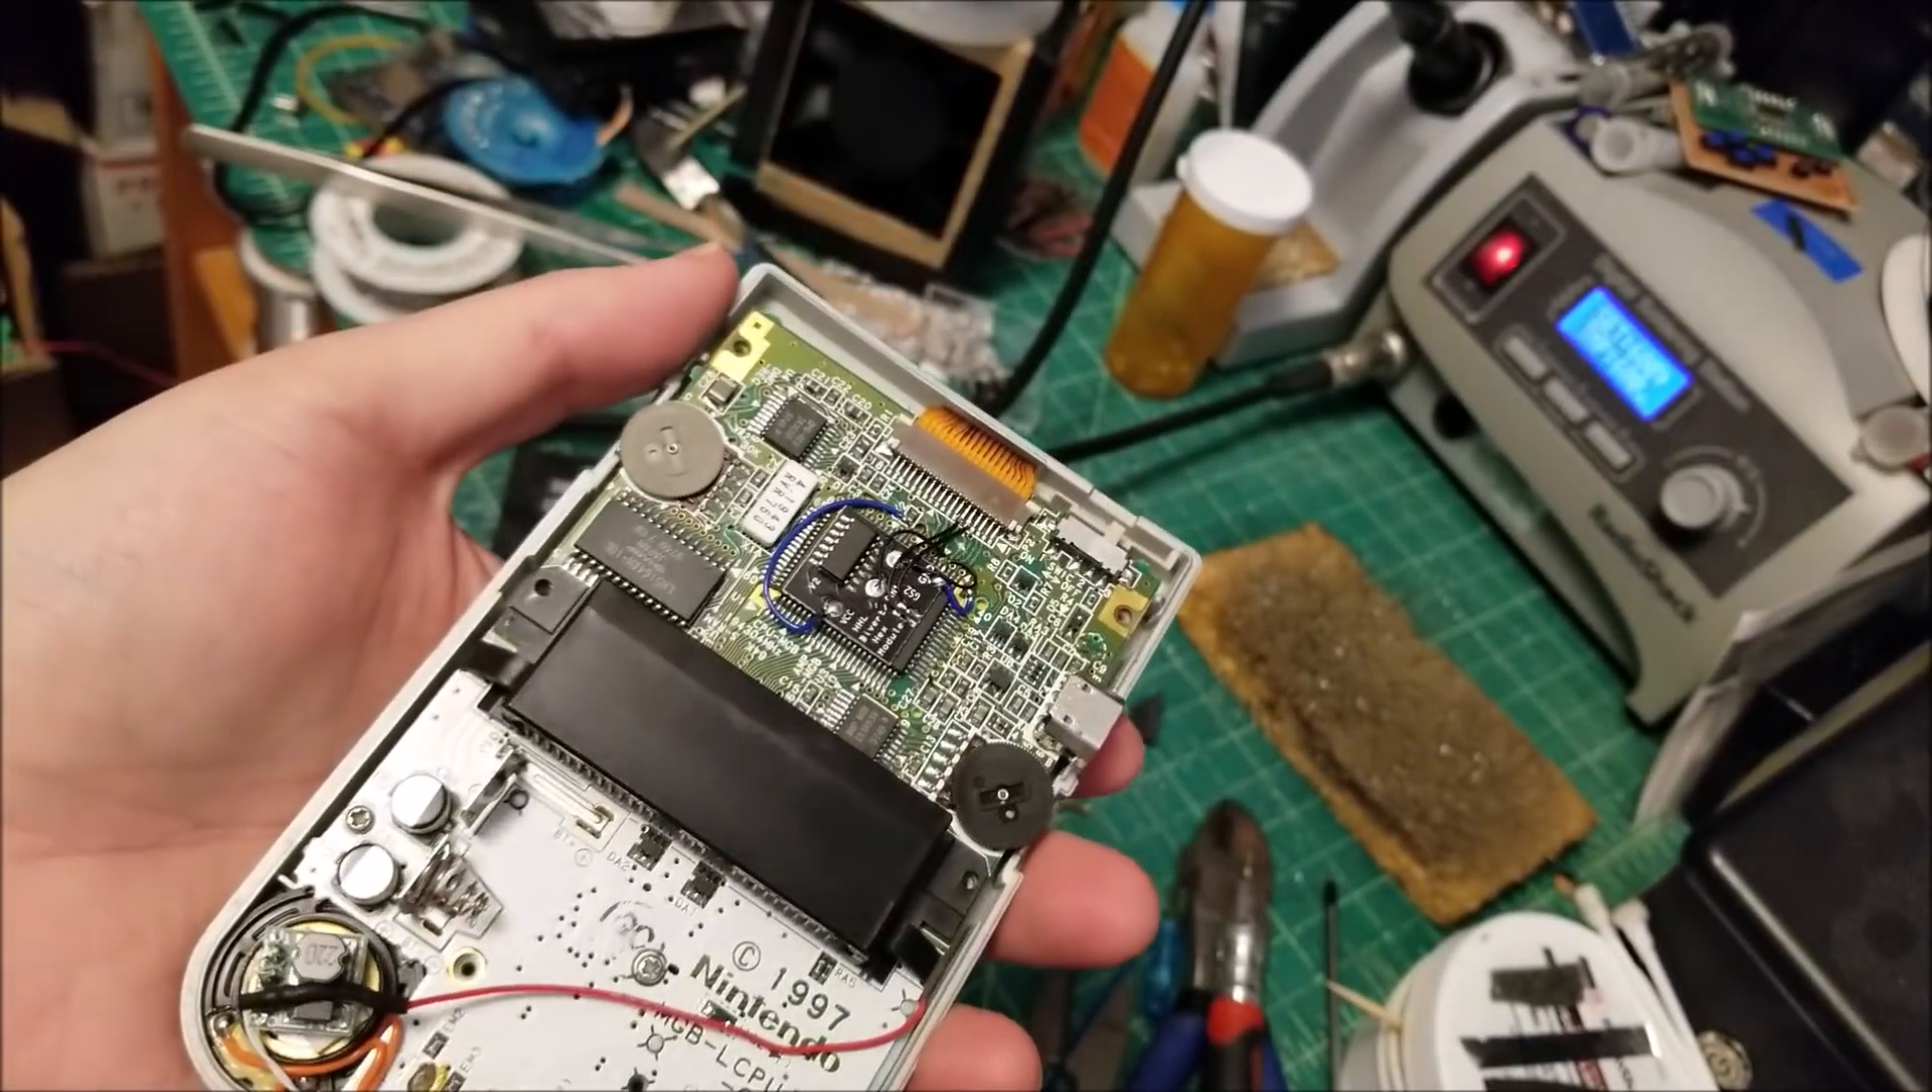So now we have all the wires soldered here.